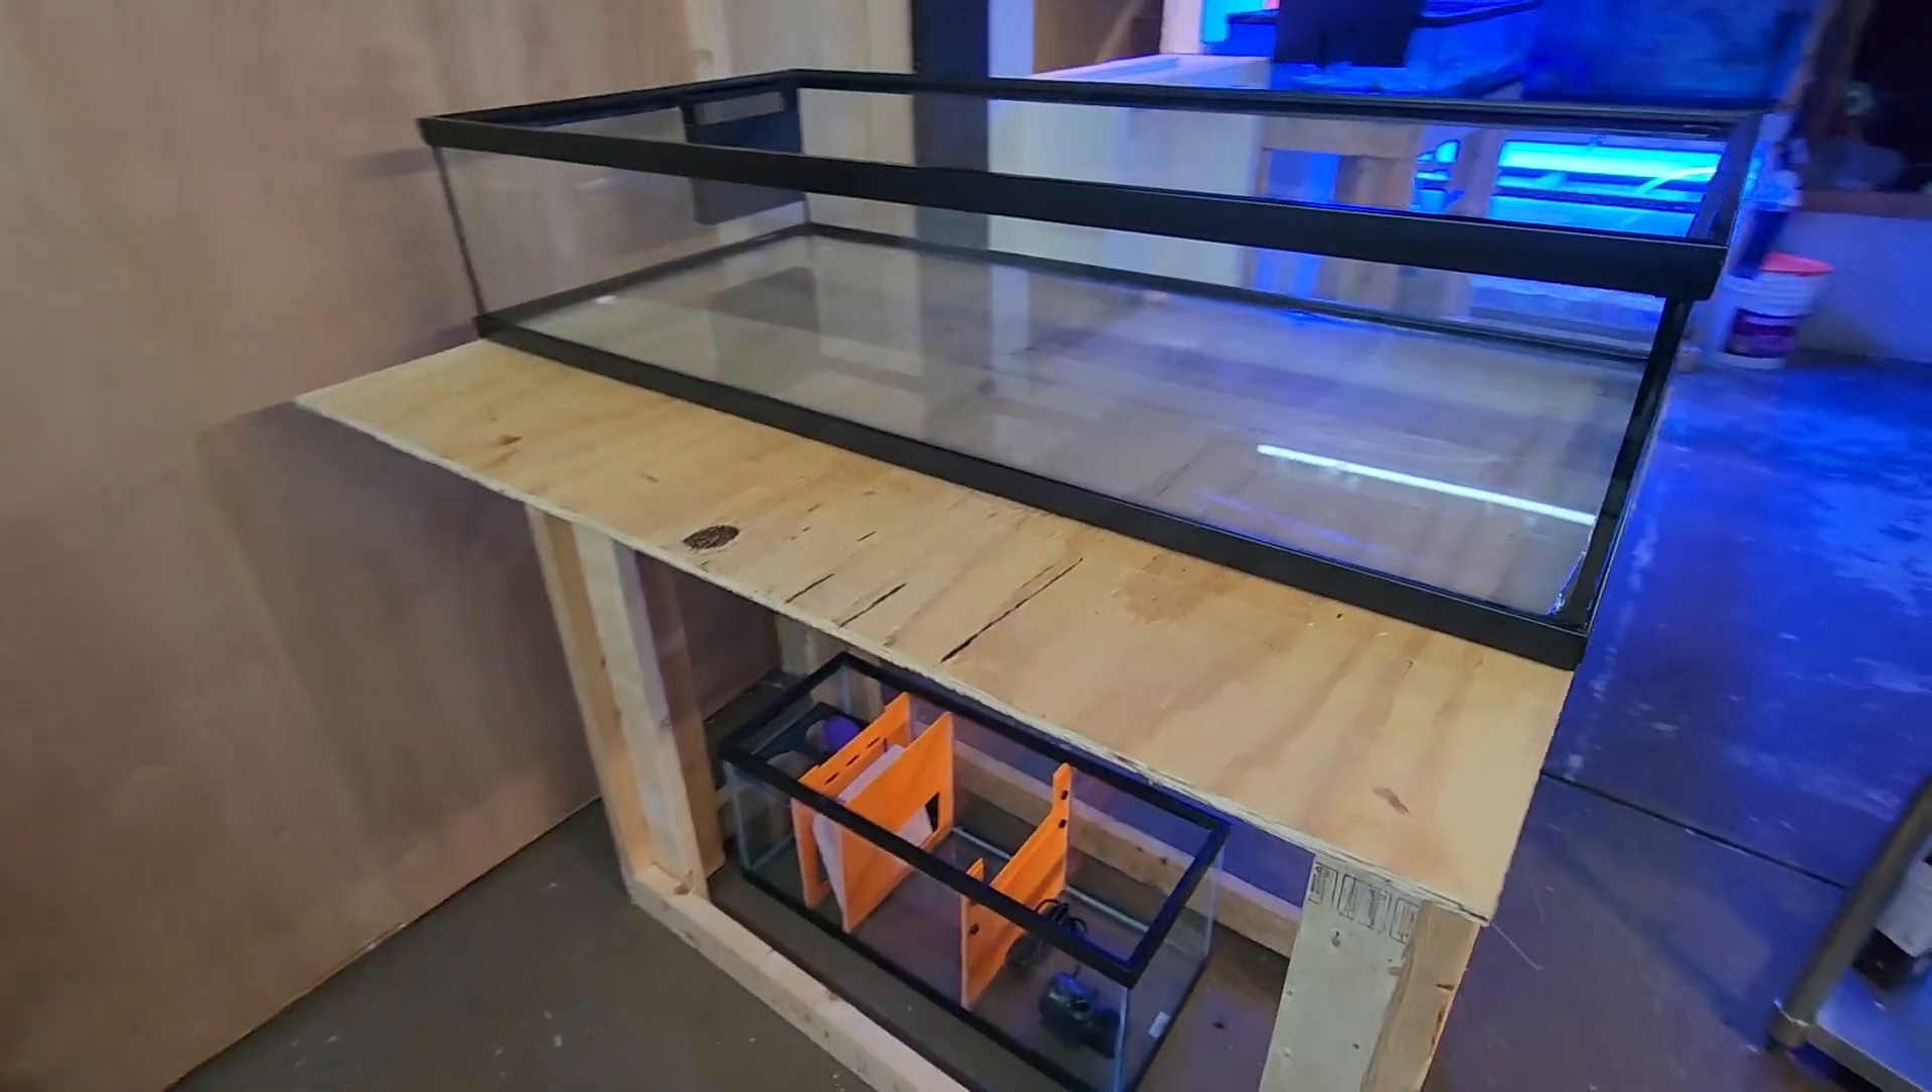Here we have the final product. Tanks on there looking nice. Sump fits nicely under there. Tank fits nicely on top.